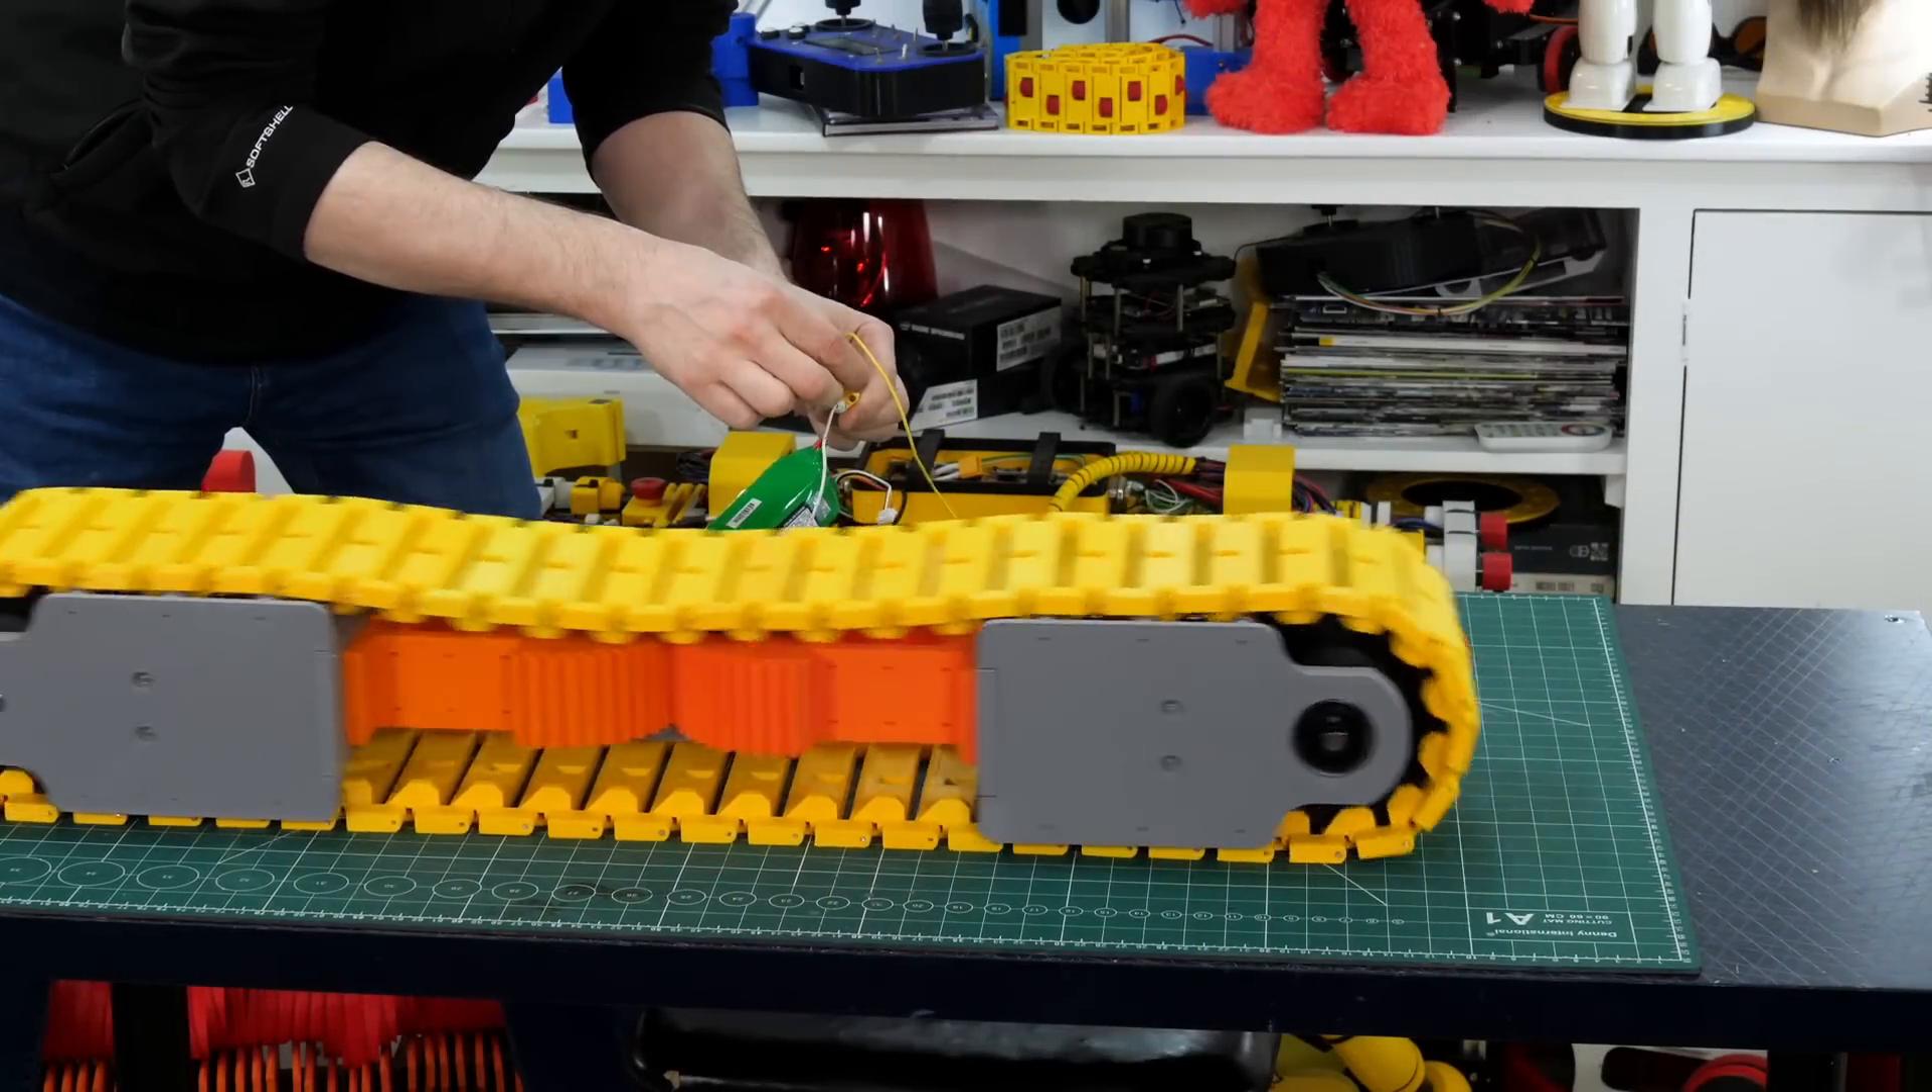I've put all my track segments together.